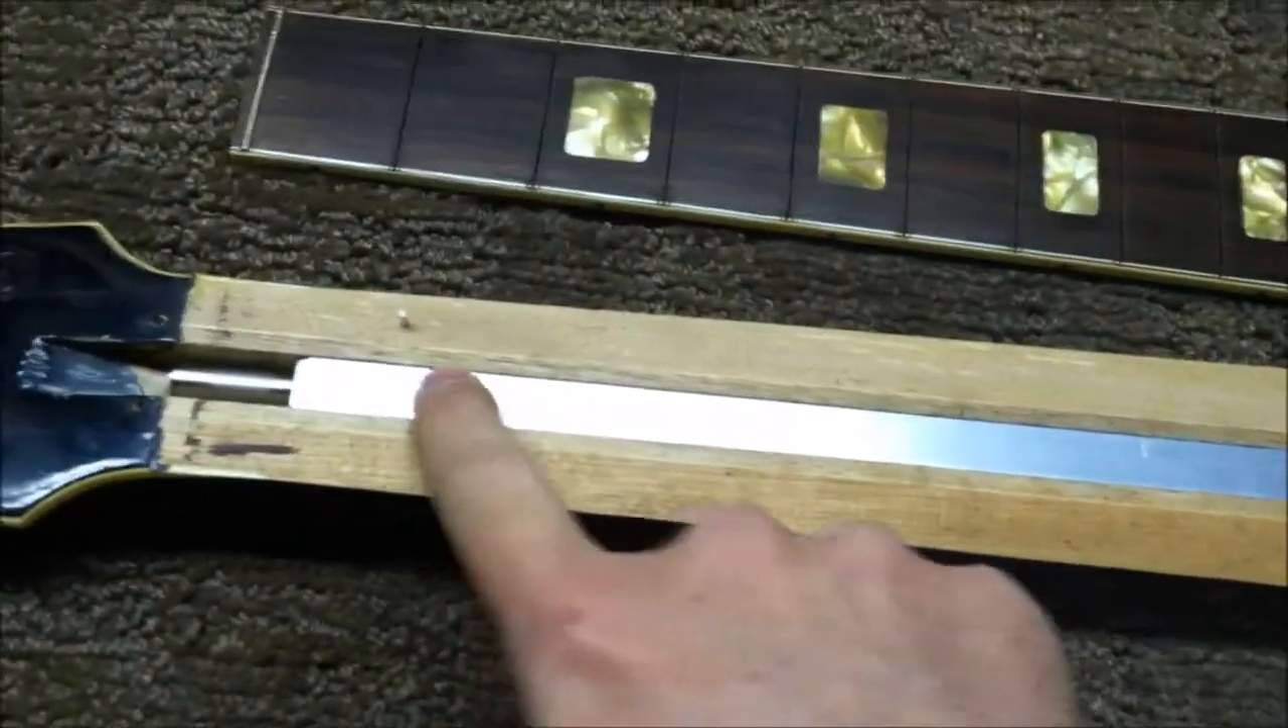So neck is not twisted truss rod is reinstalled and we're ready to glue.